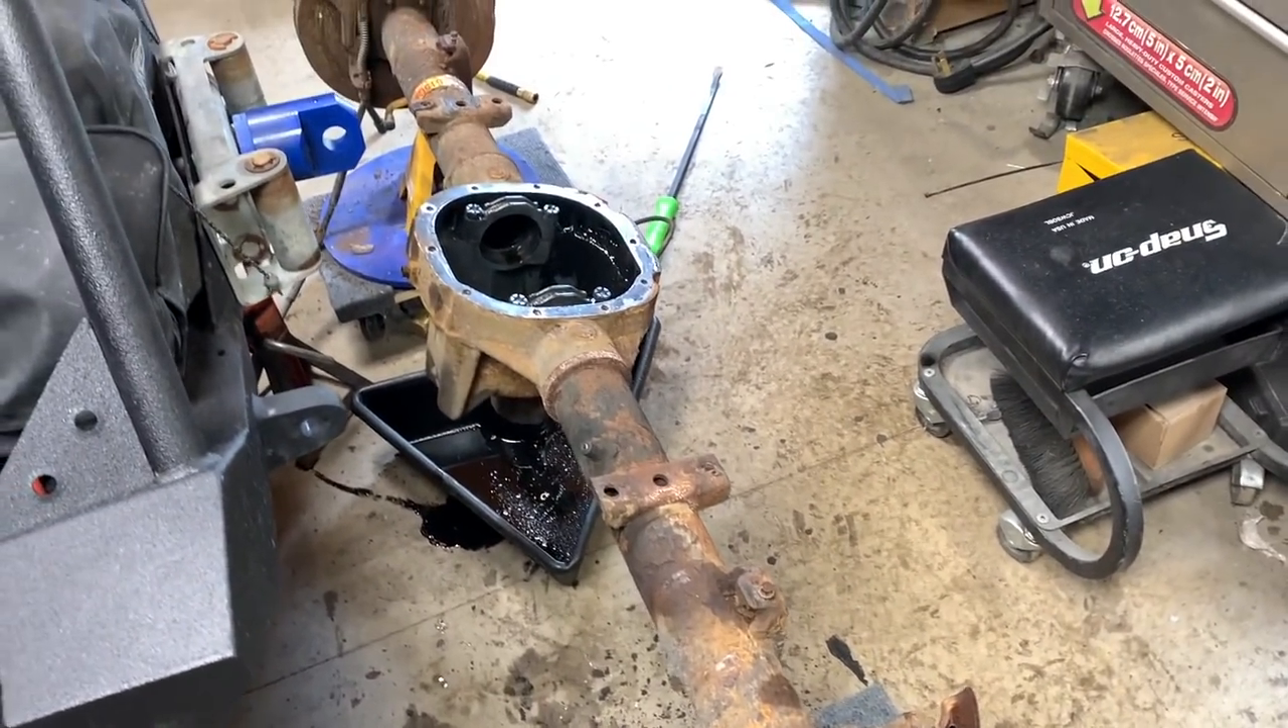I got the axle stripped except for the parking brake and the other assemblies.